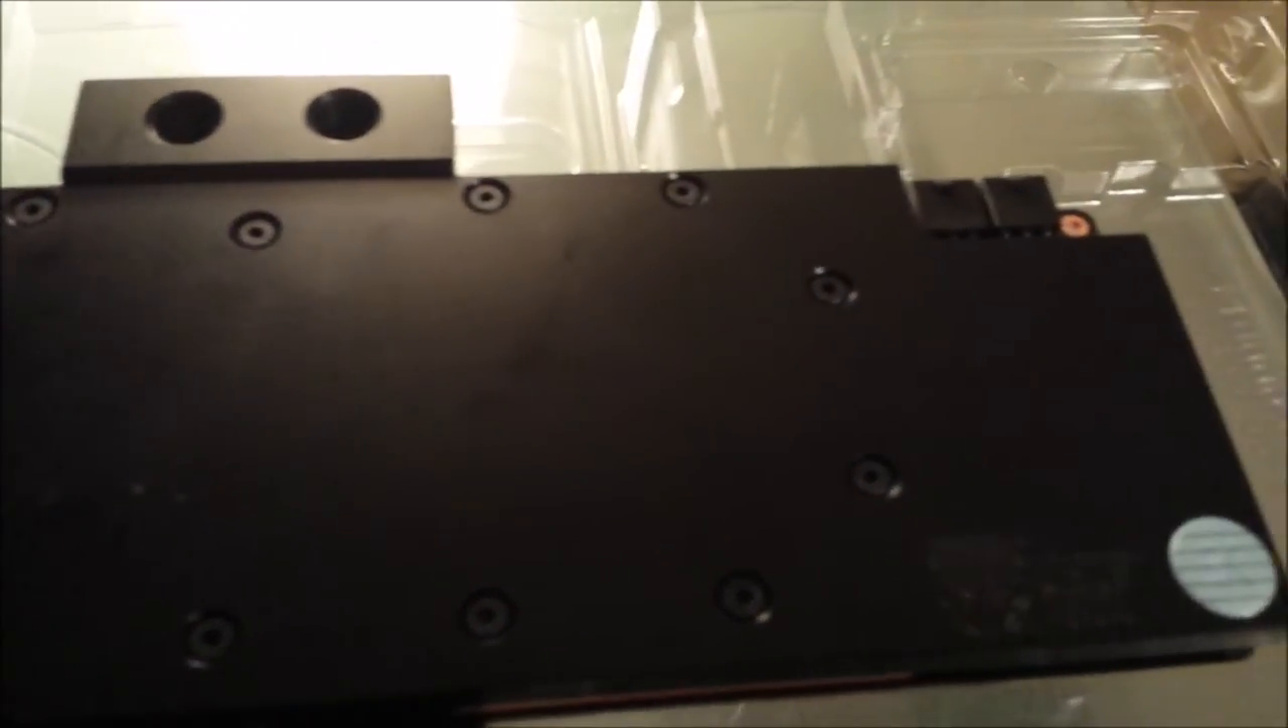All right as you can see we now have the water block the EK water block installed on the GTX 780 or excuse me GTX 980.